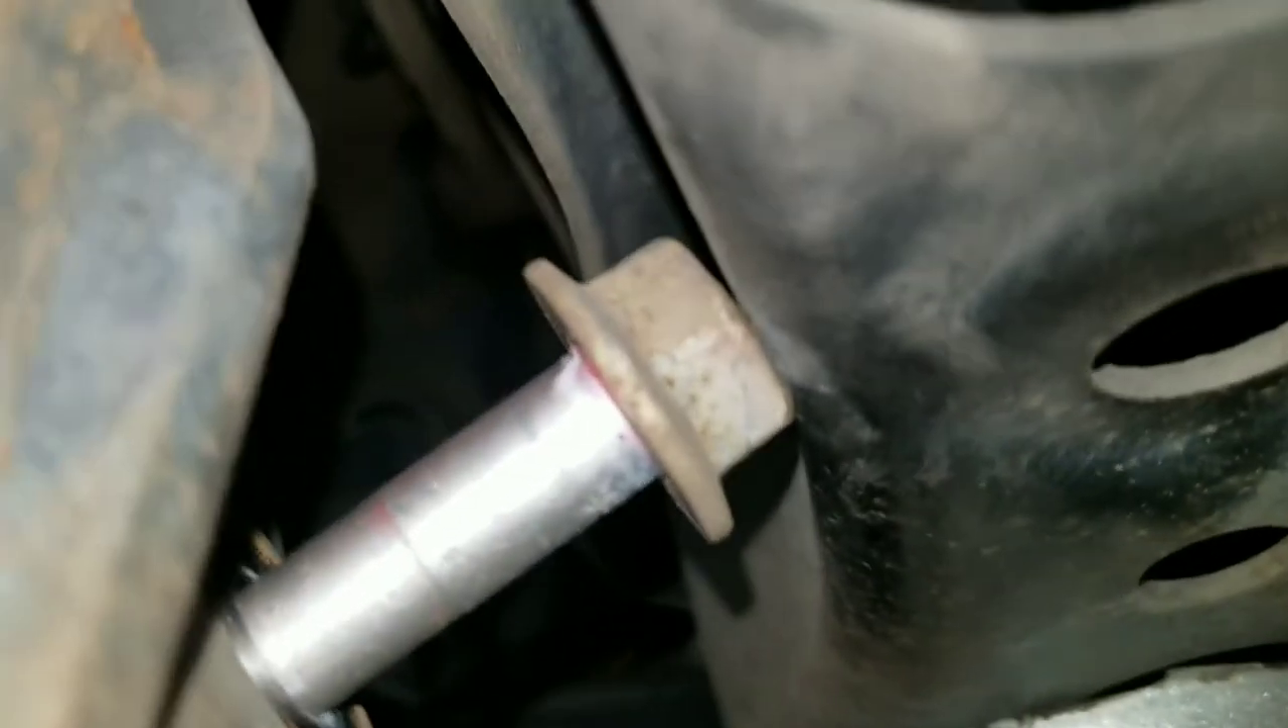I took the nut off and slid the bolt as far as it could go and it's hitting the arm right here.